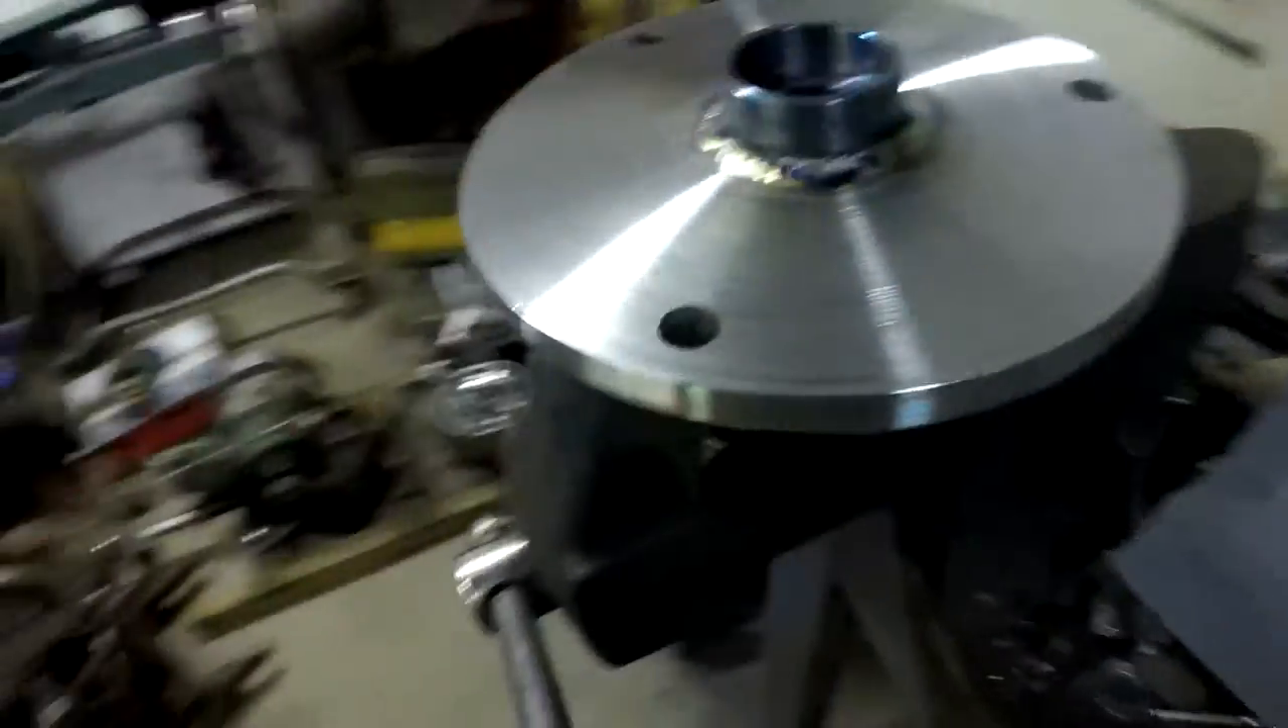All right guys, so I just got done welding this pilot bearing collet in. It's all TIG welded.